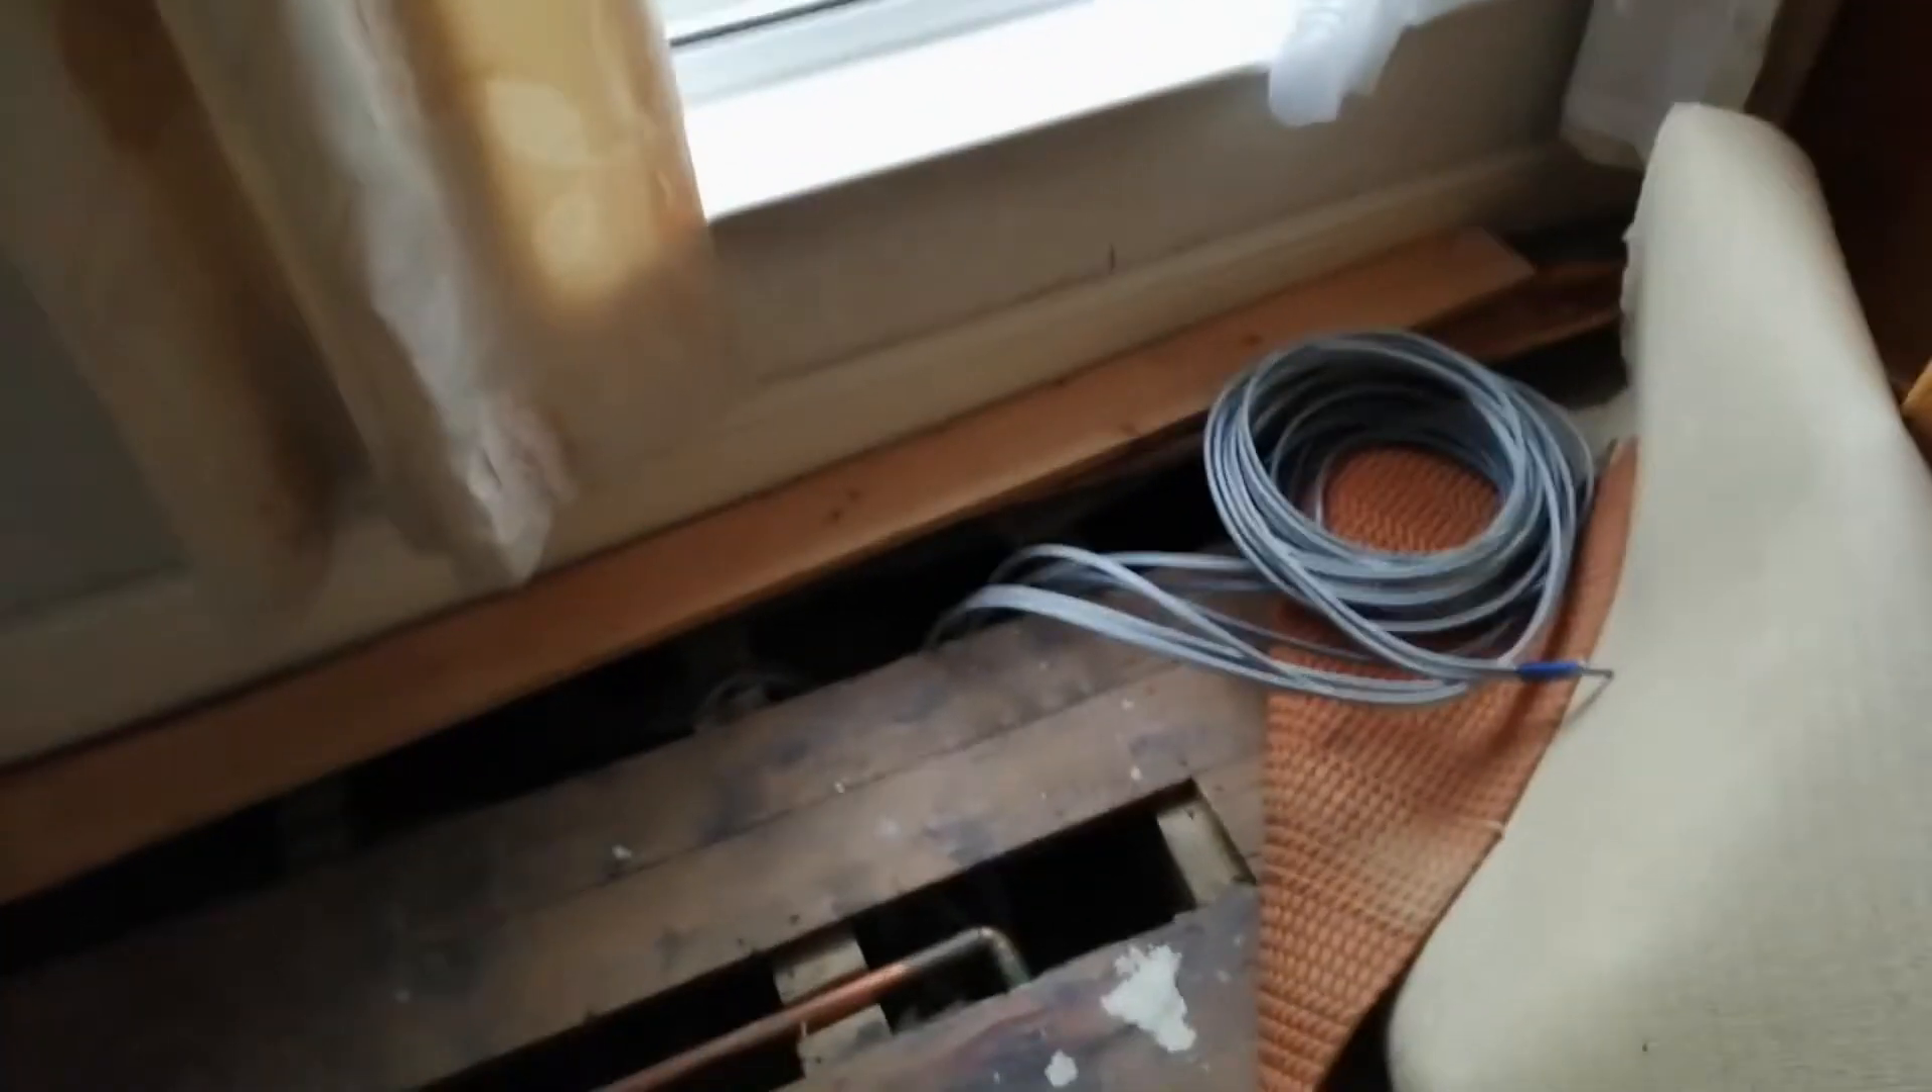We've had the floors up in the master bedroom and we've started pulling cables under the floors.